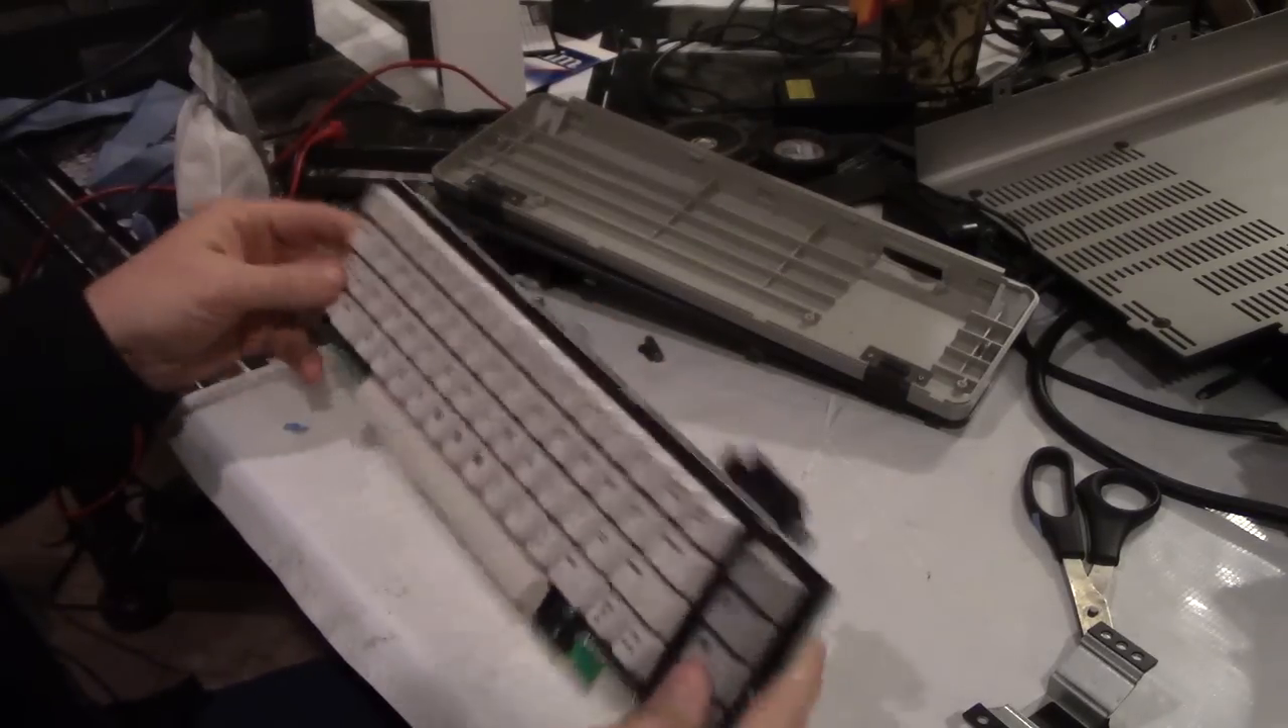So, our keyboard is now free from our case.